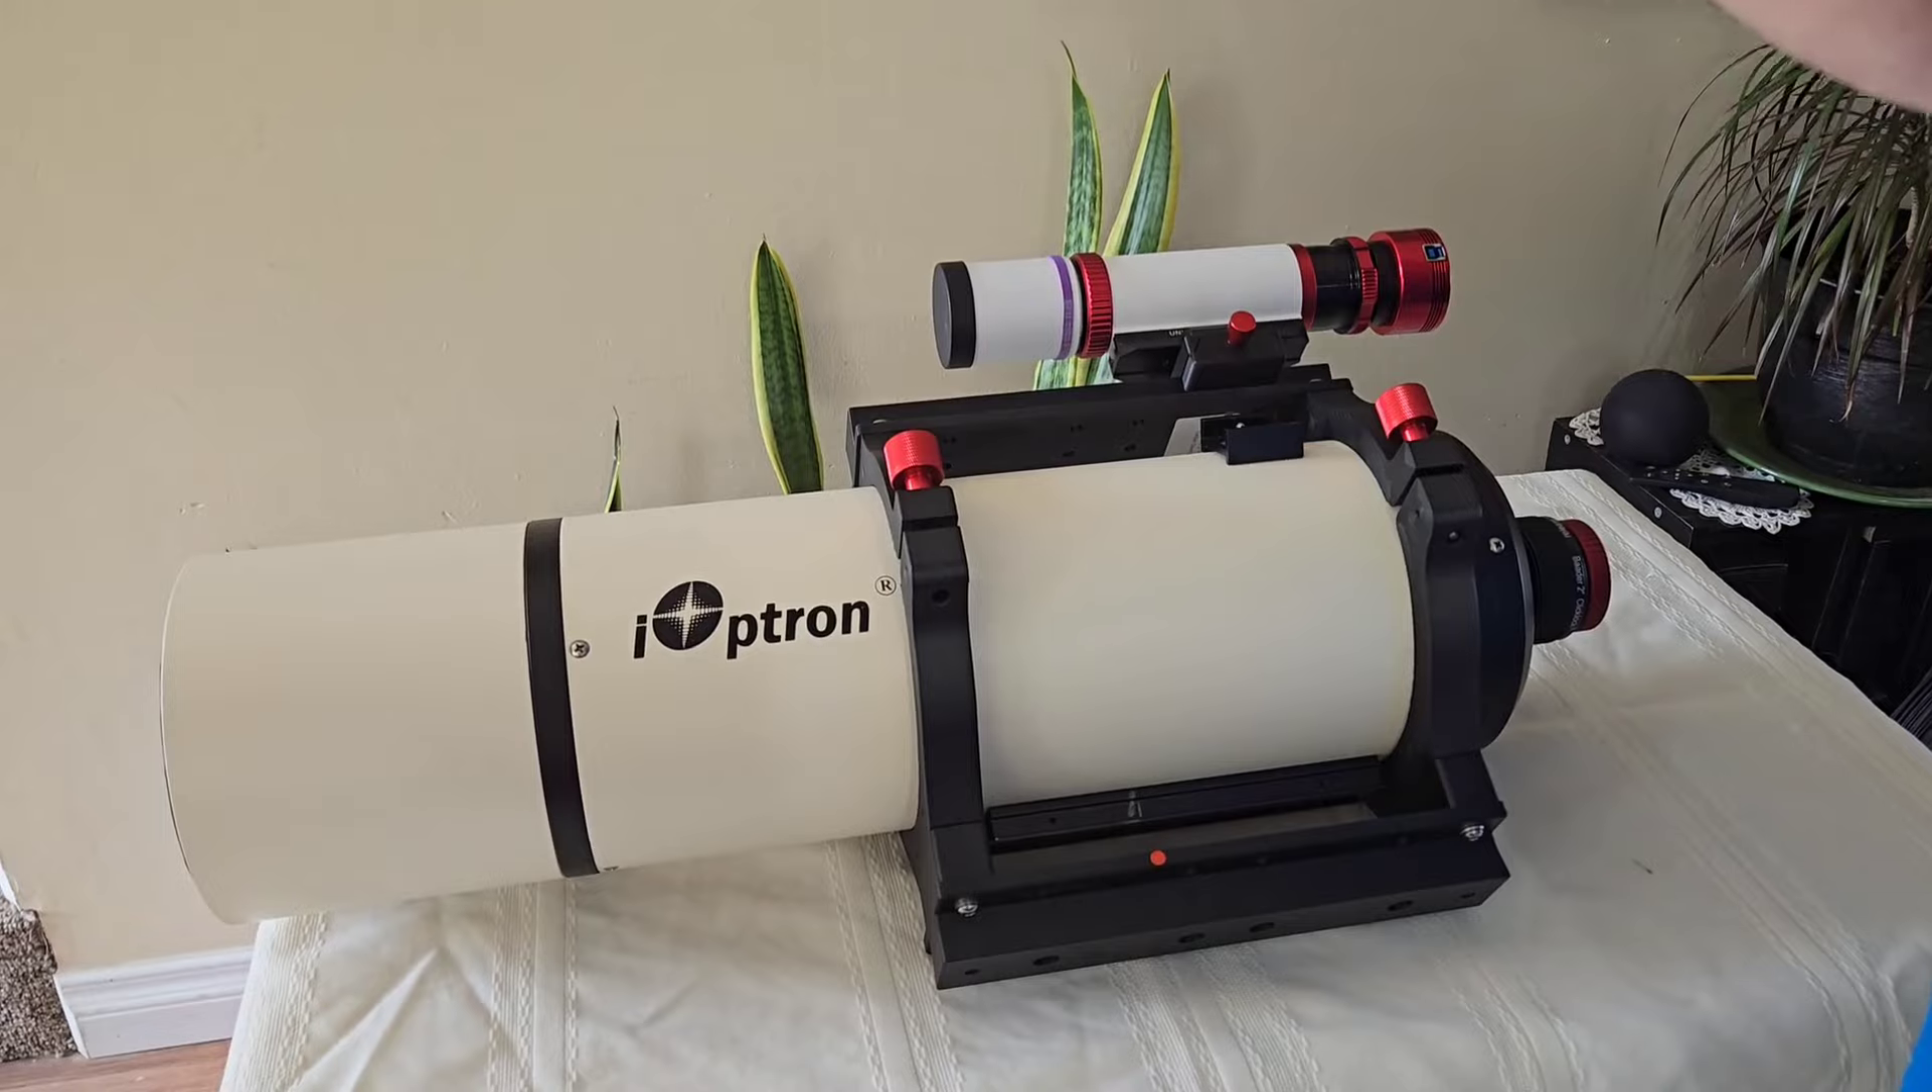So we've installed the rings. Got the guider on.